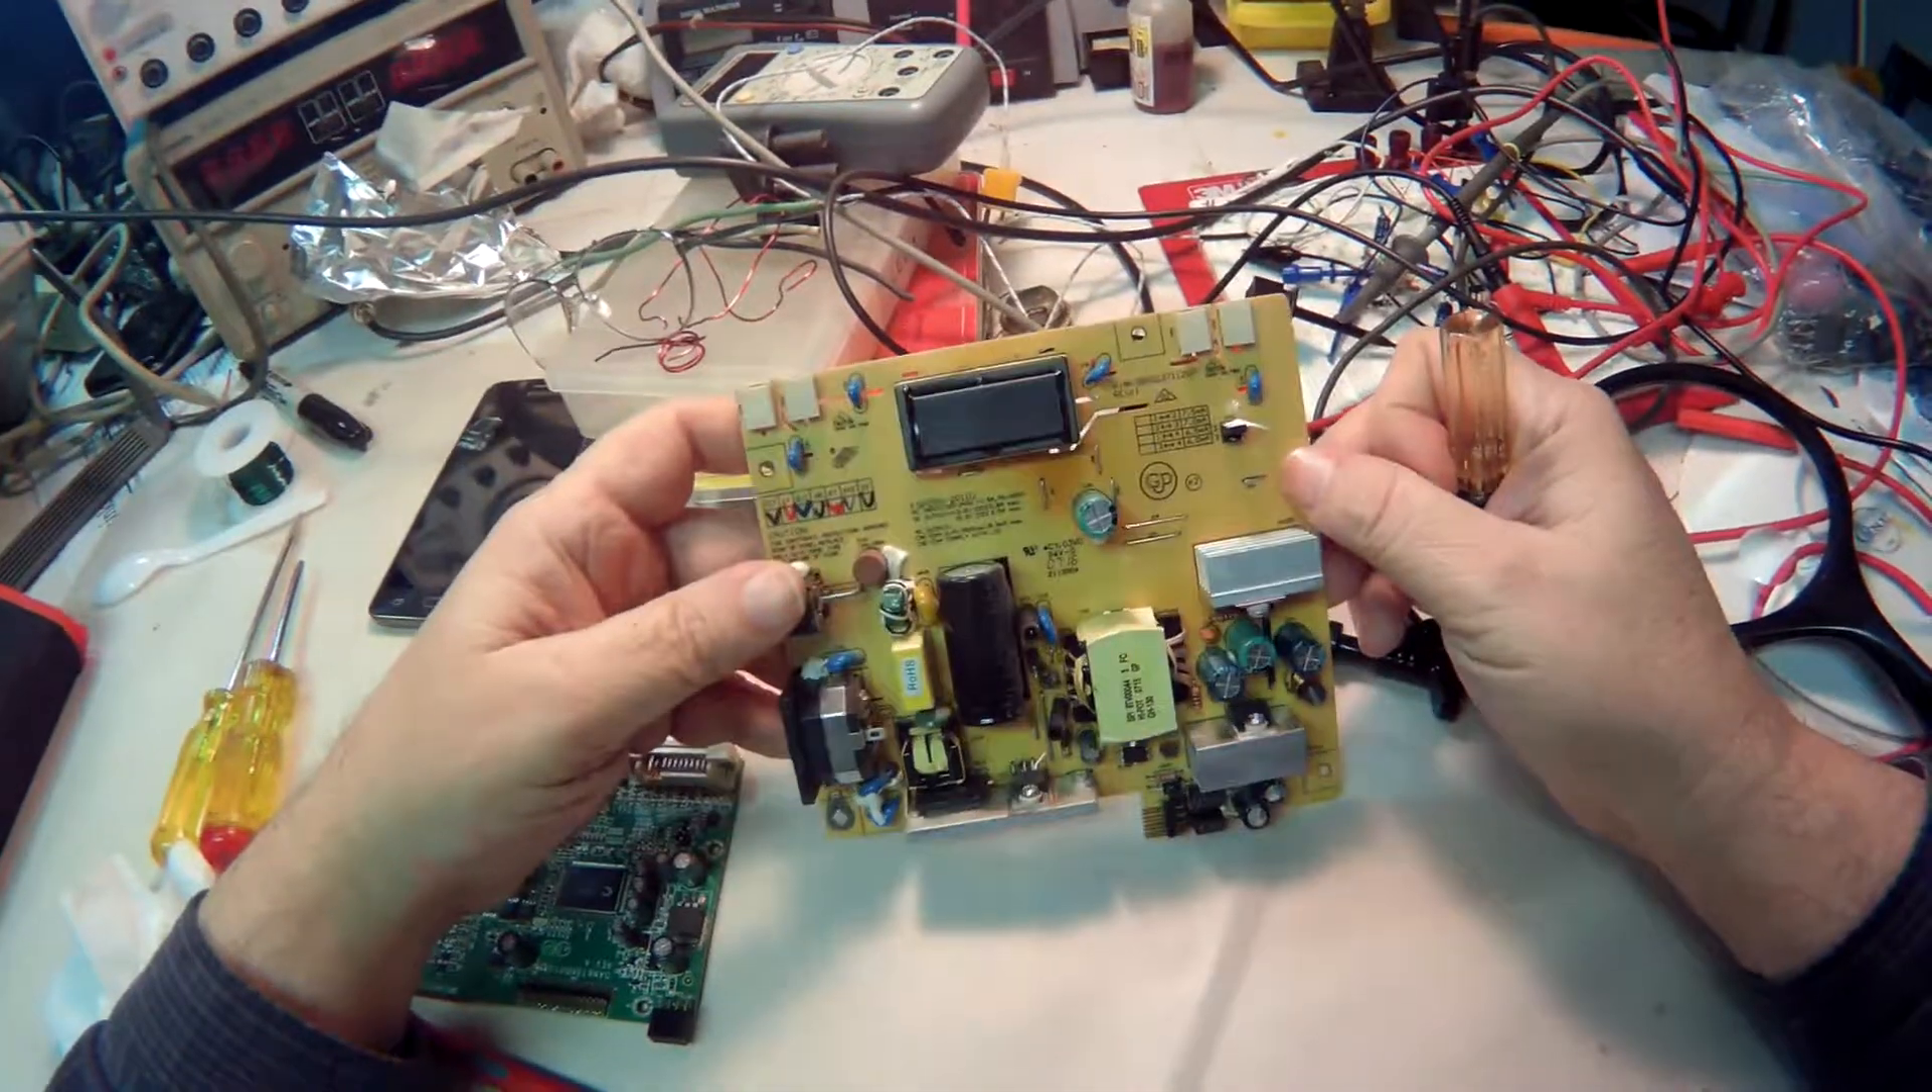And I've pulled out the power board.